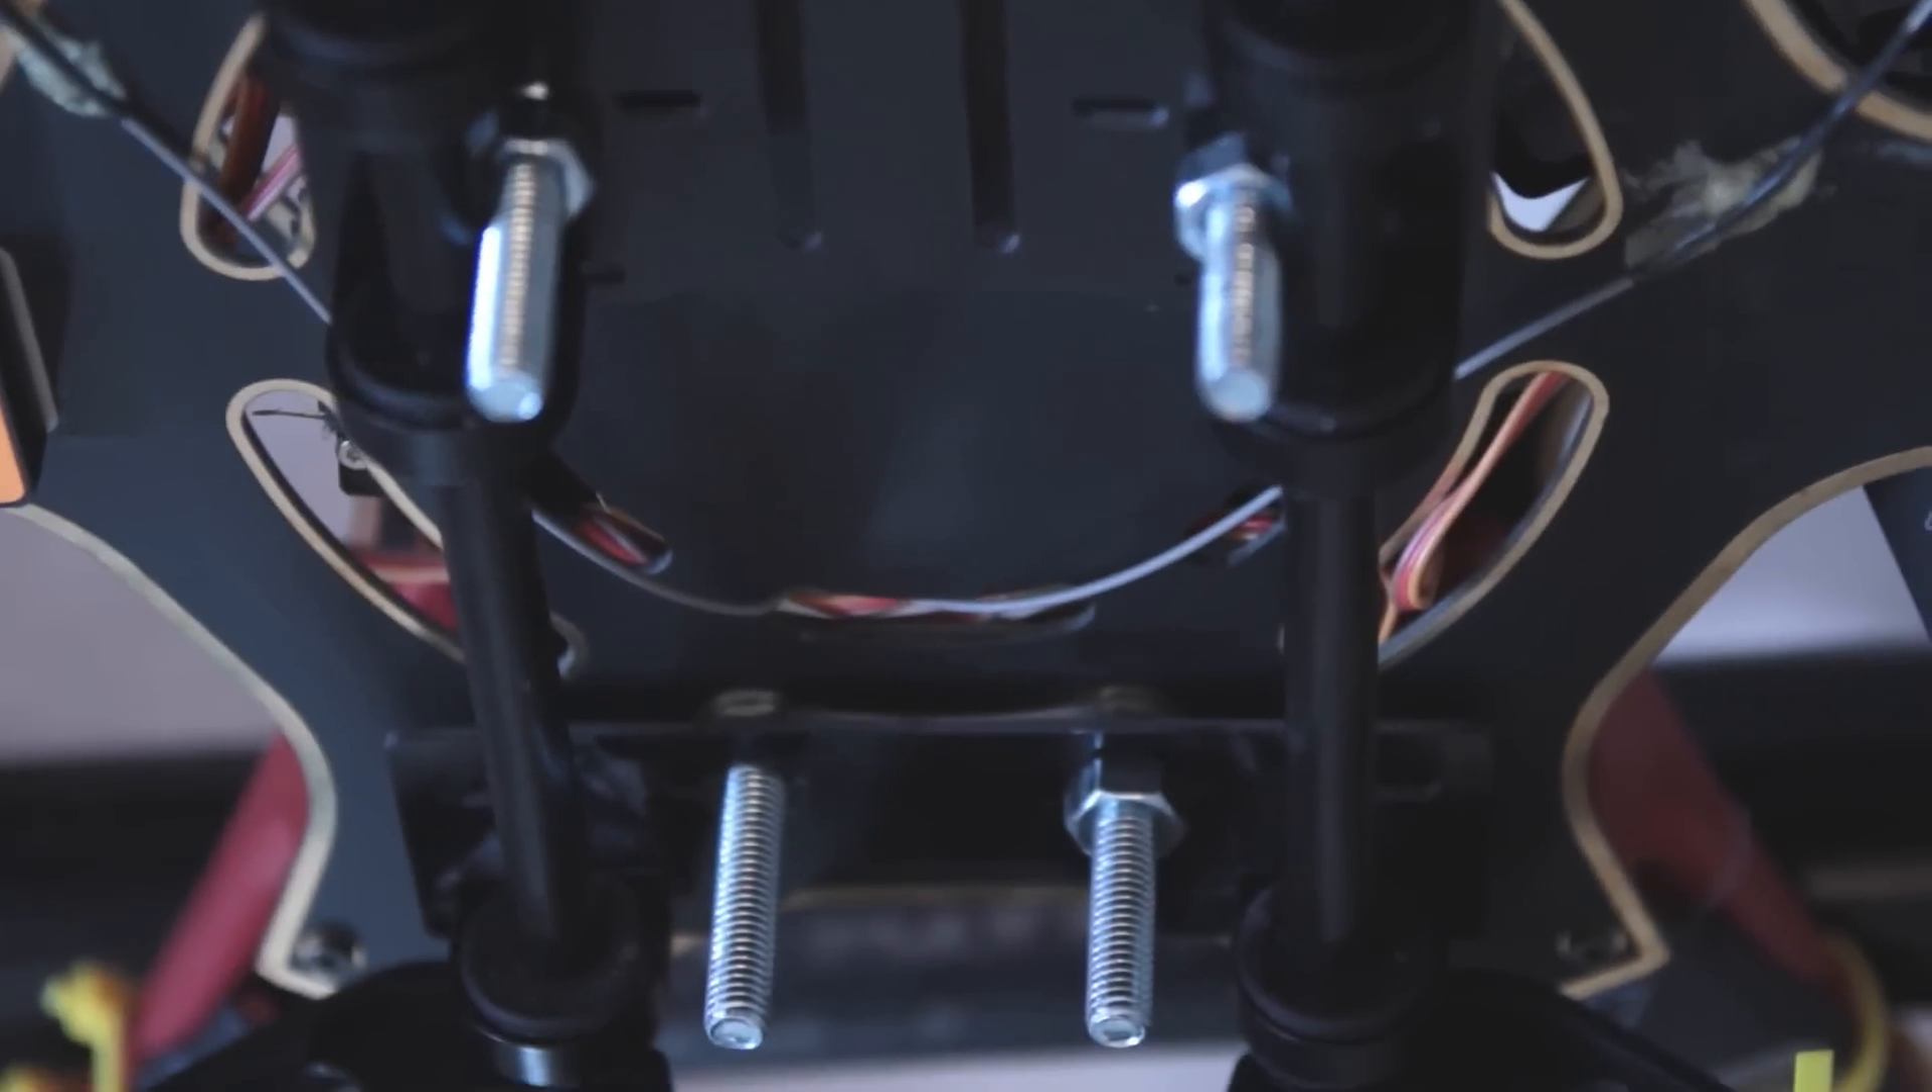Now for the minimal weight that it would add I've used some fairly robust bolts here to come through the bottom plate of the DJI through the plates on a landing gear secured with these bolts.